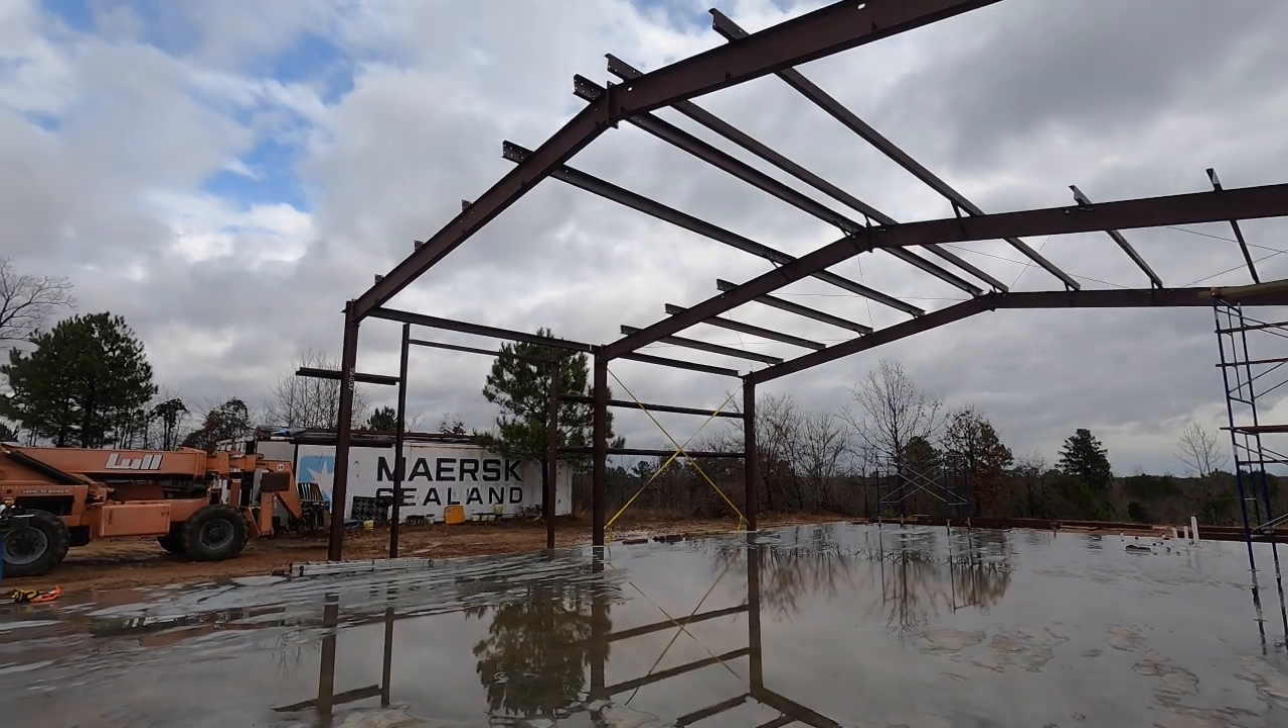Like I say it's day five and we've got to get the rest of these roof purlins up.